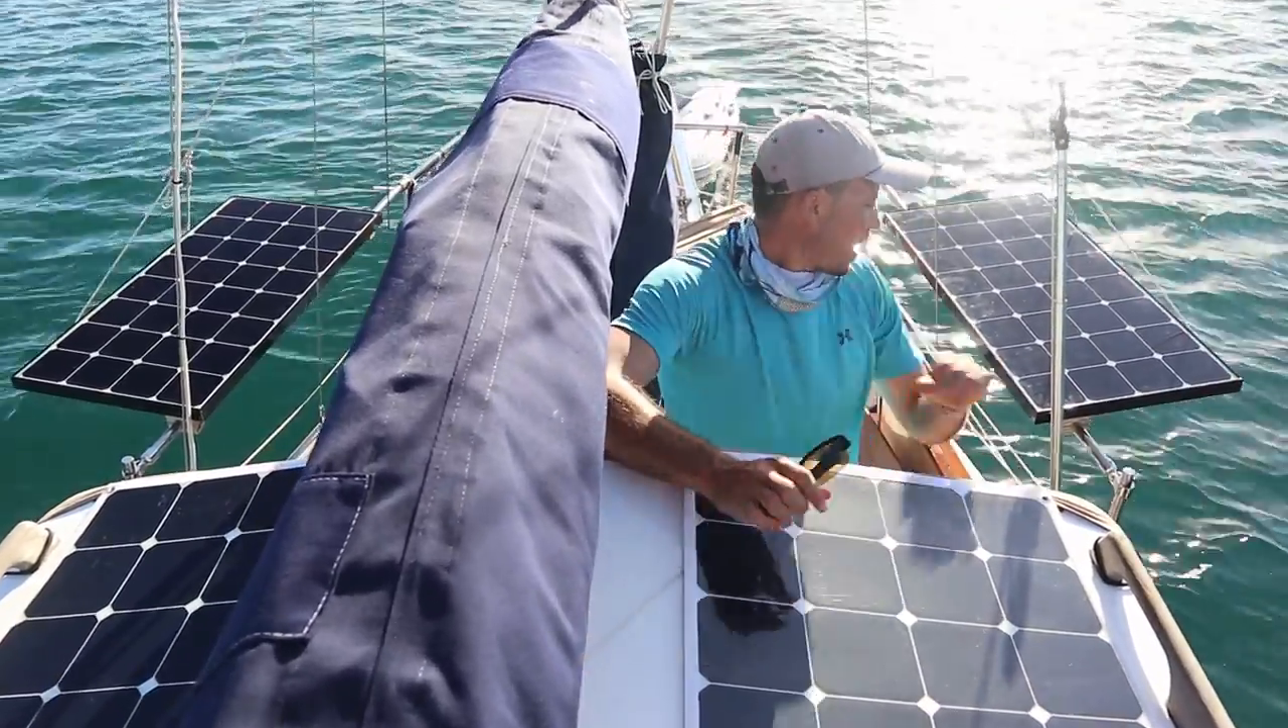All right, so we got the rigid solar panels installed.